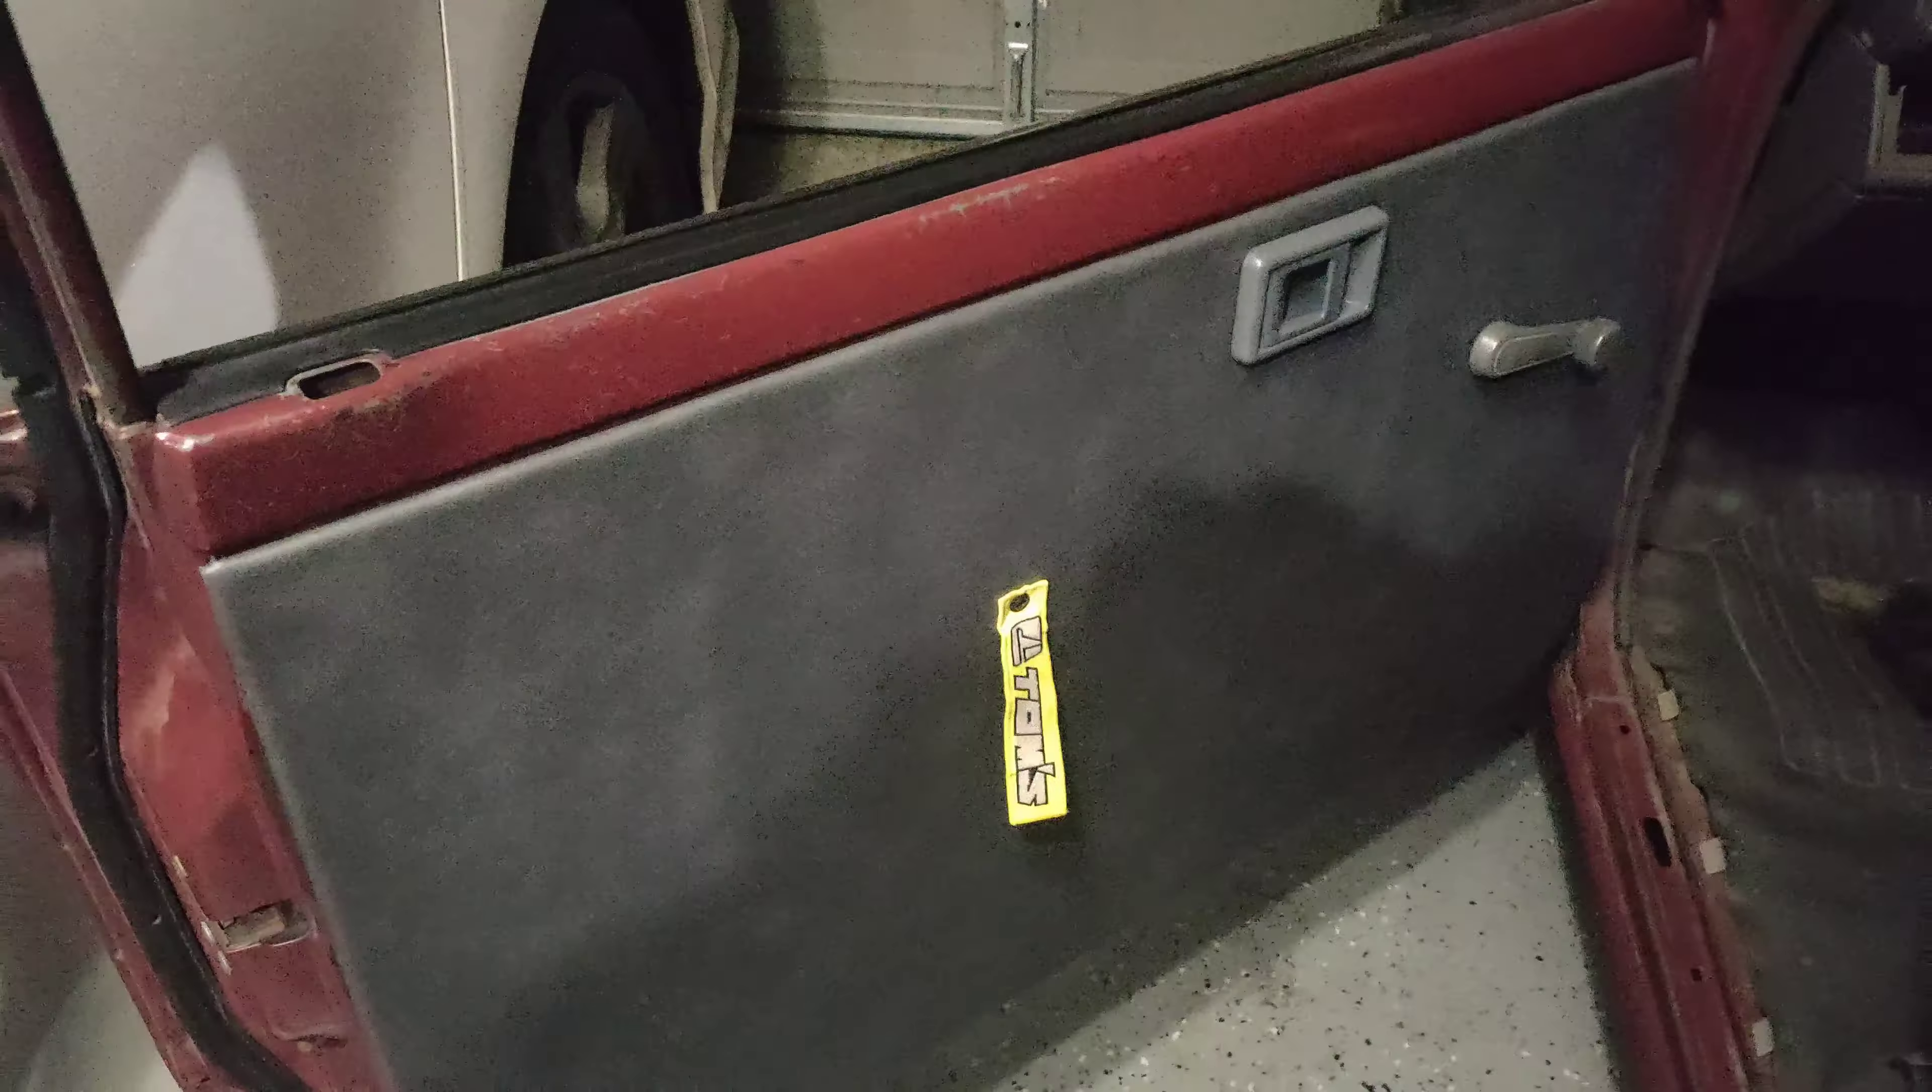I got the door panel in all finished and buttoned up.